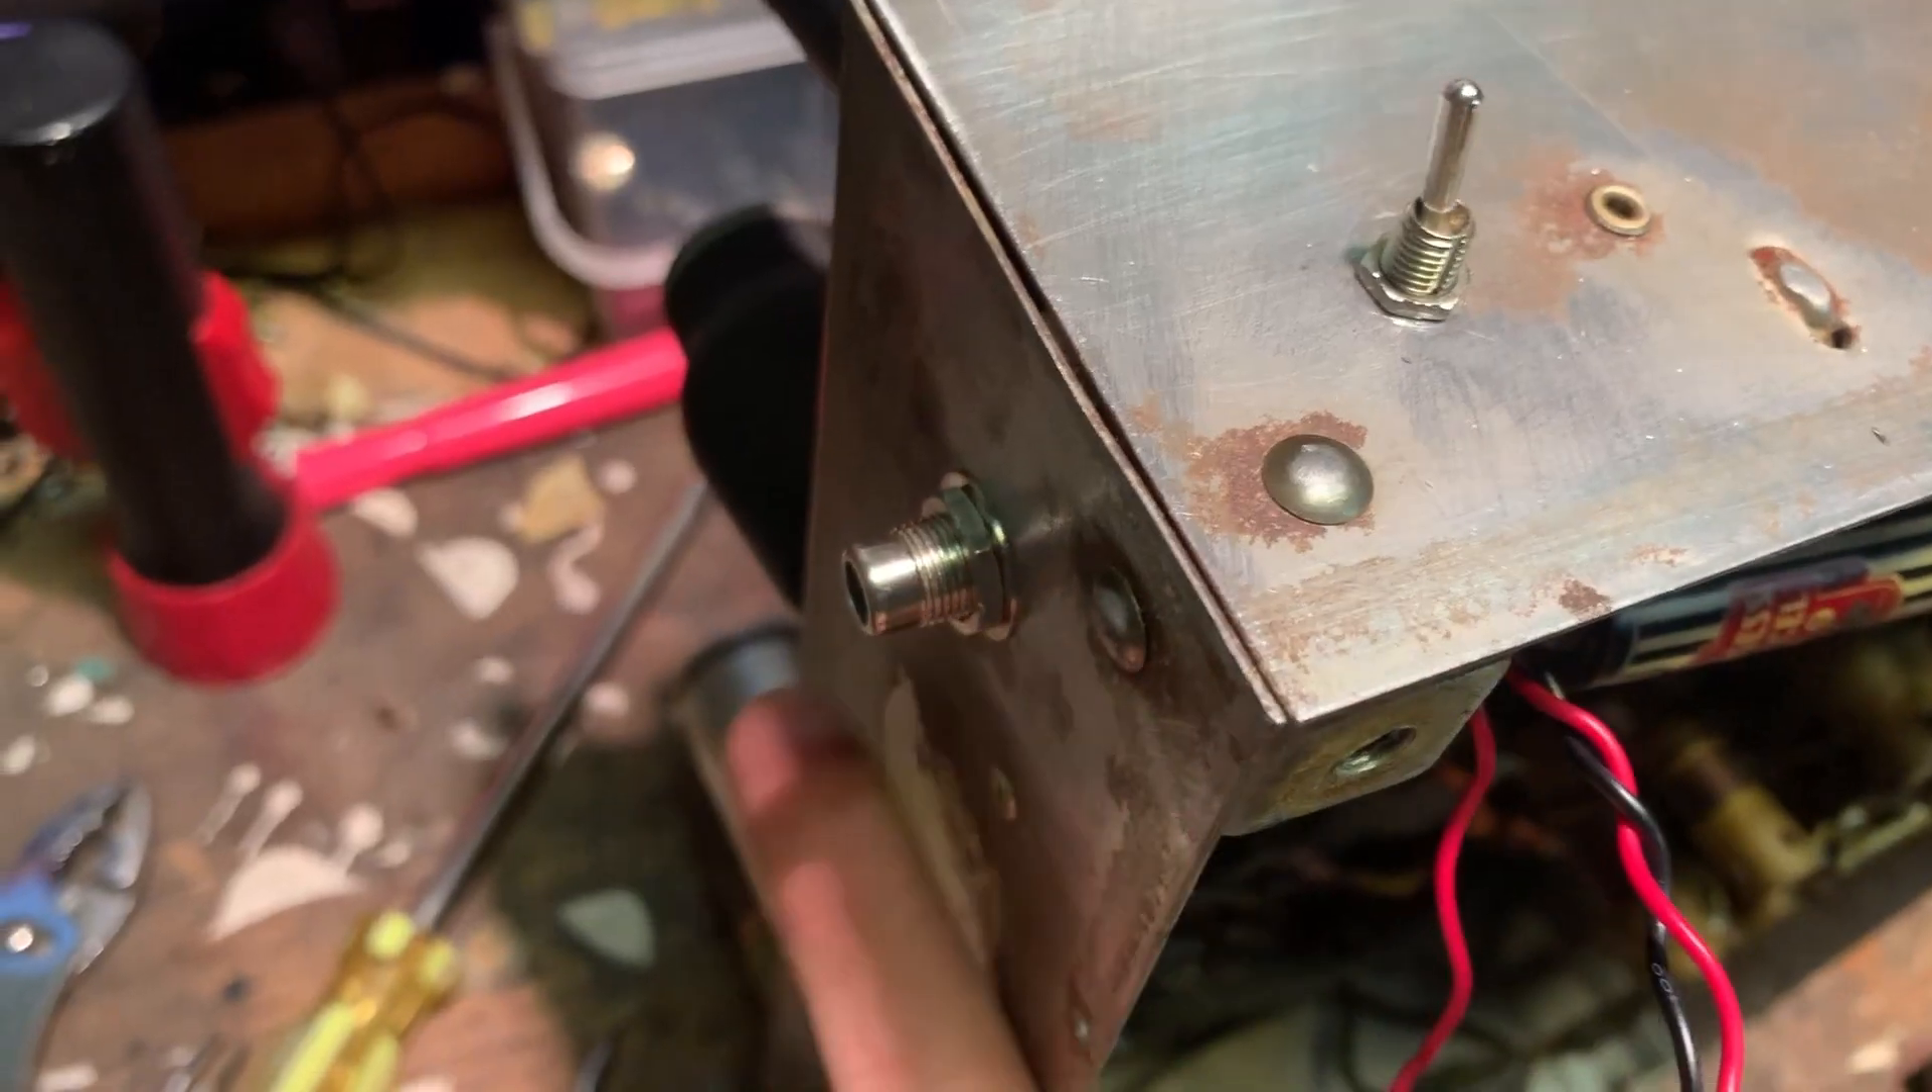I have mounted the RCA jack and drilled a hole for the small switch.